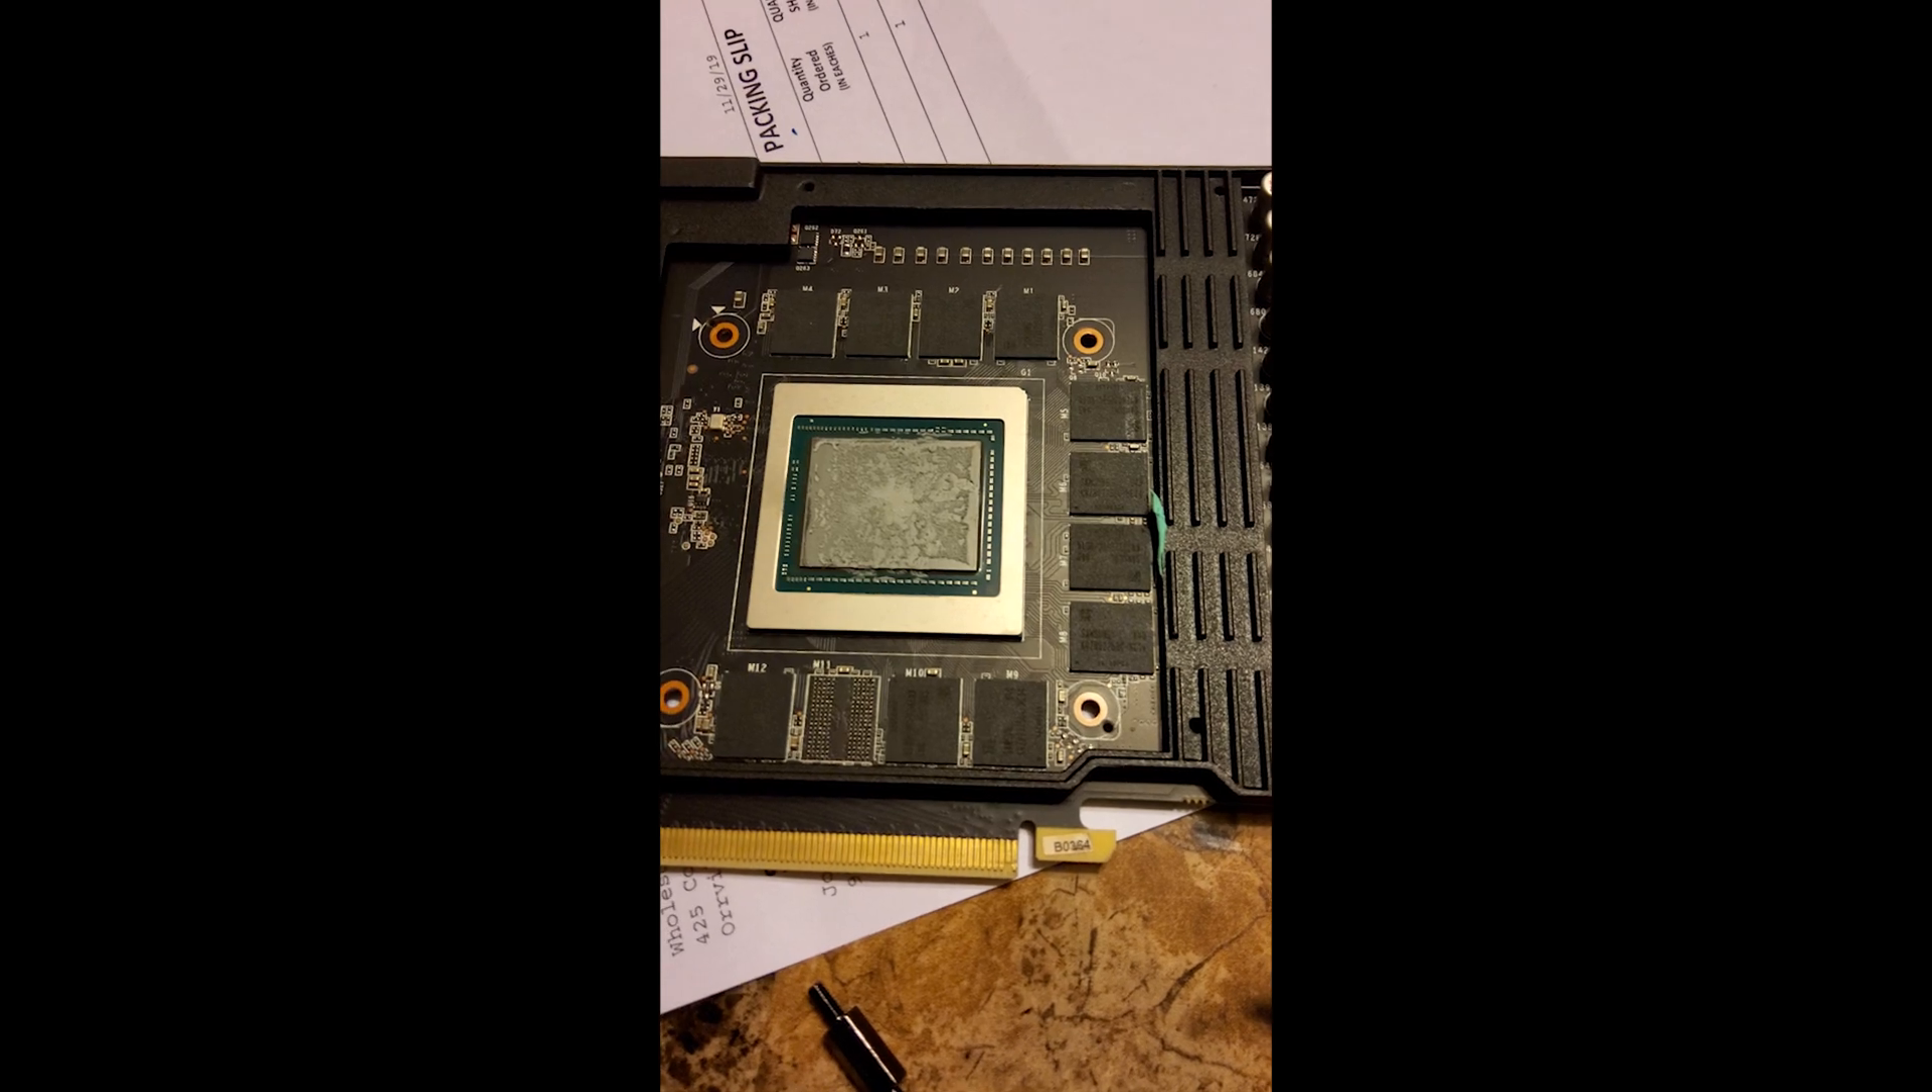So we got the fan off there and as you can see we've got our gpu exposed.